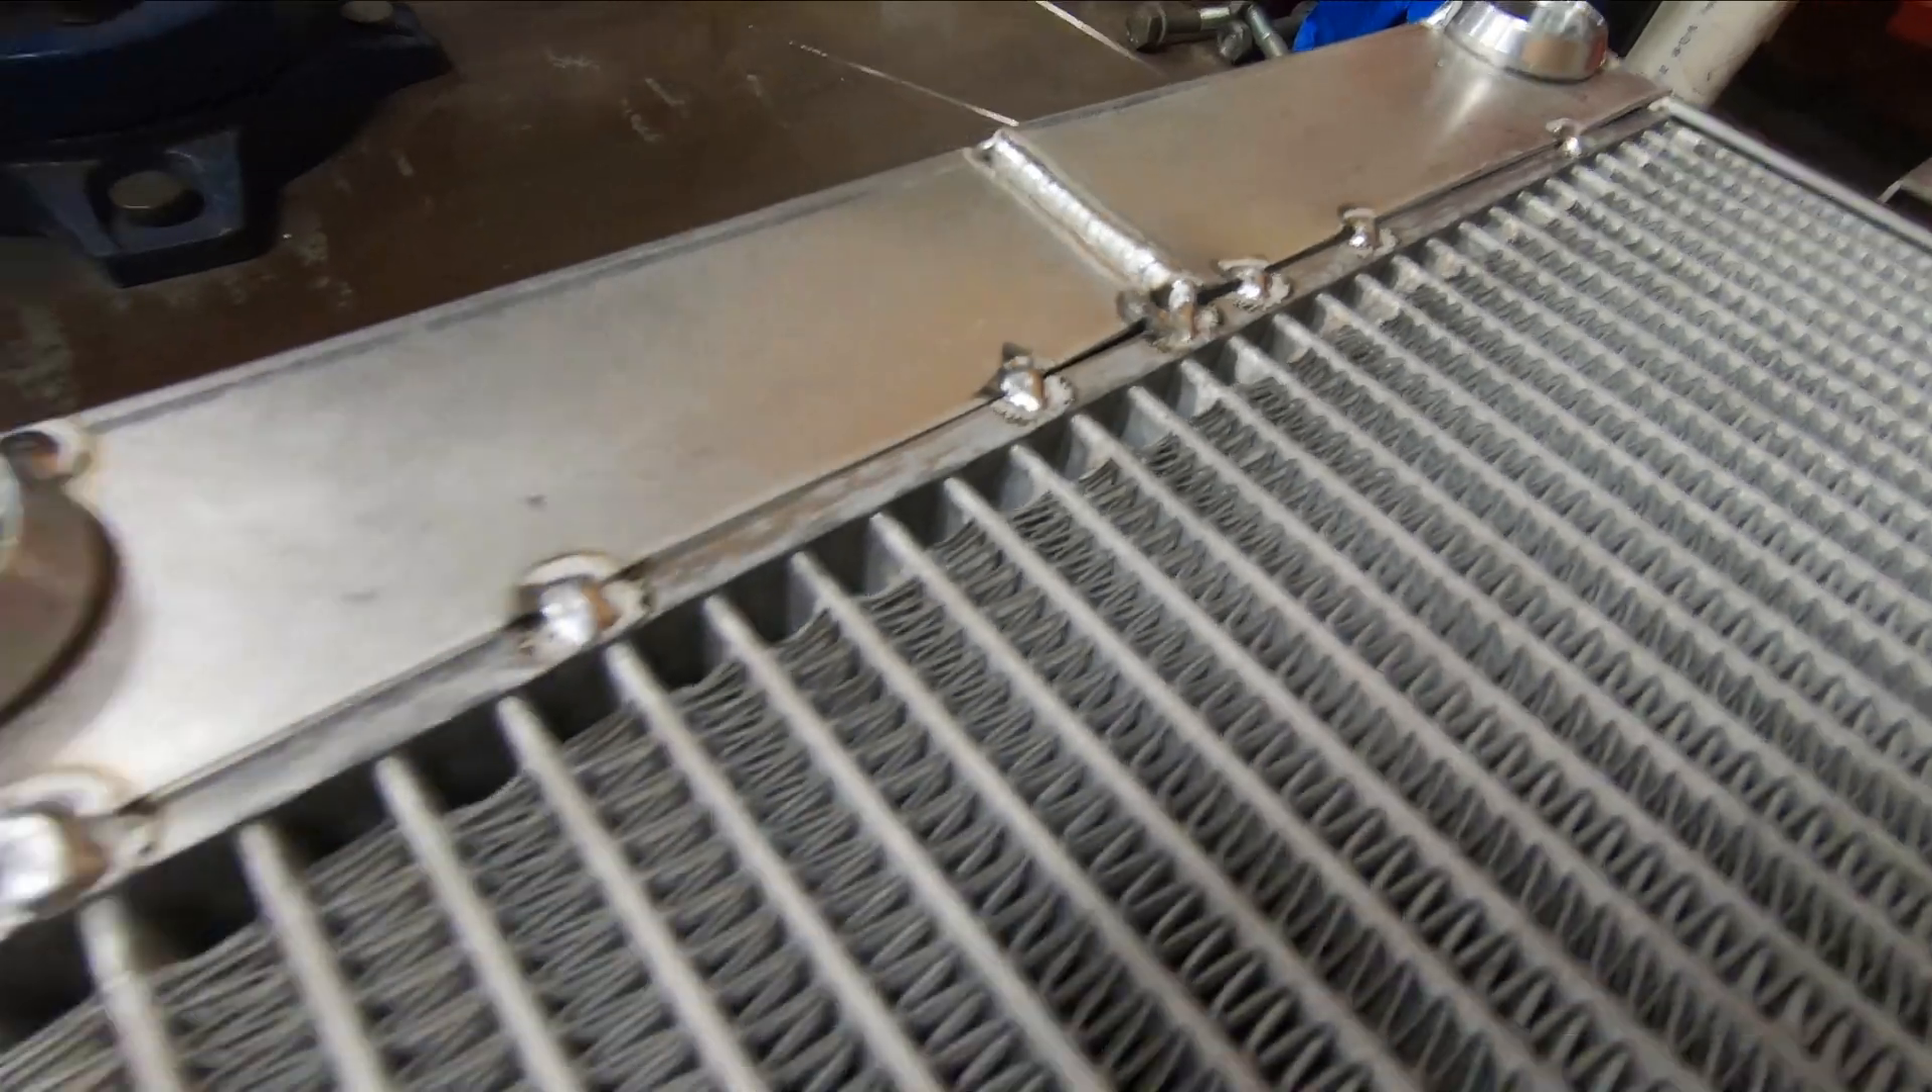There's a little bit of a gap there, but that can be solved with some filler rod.